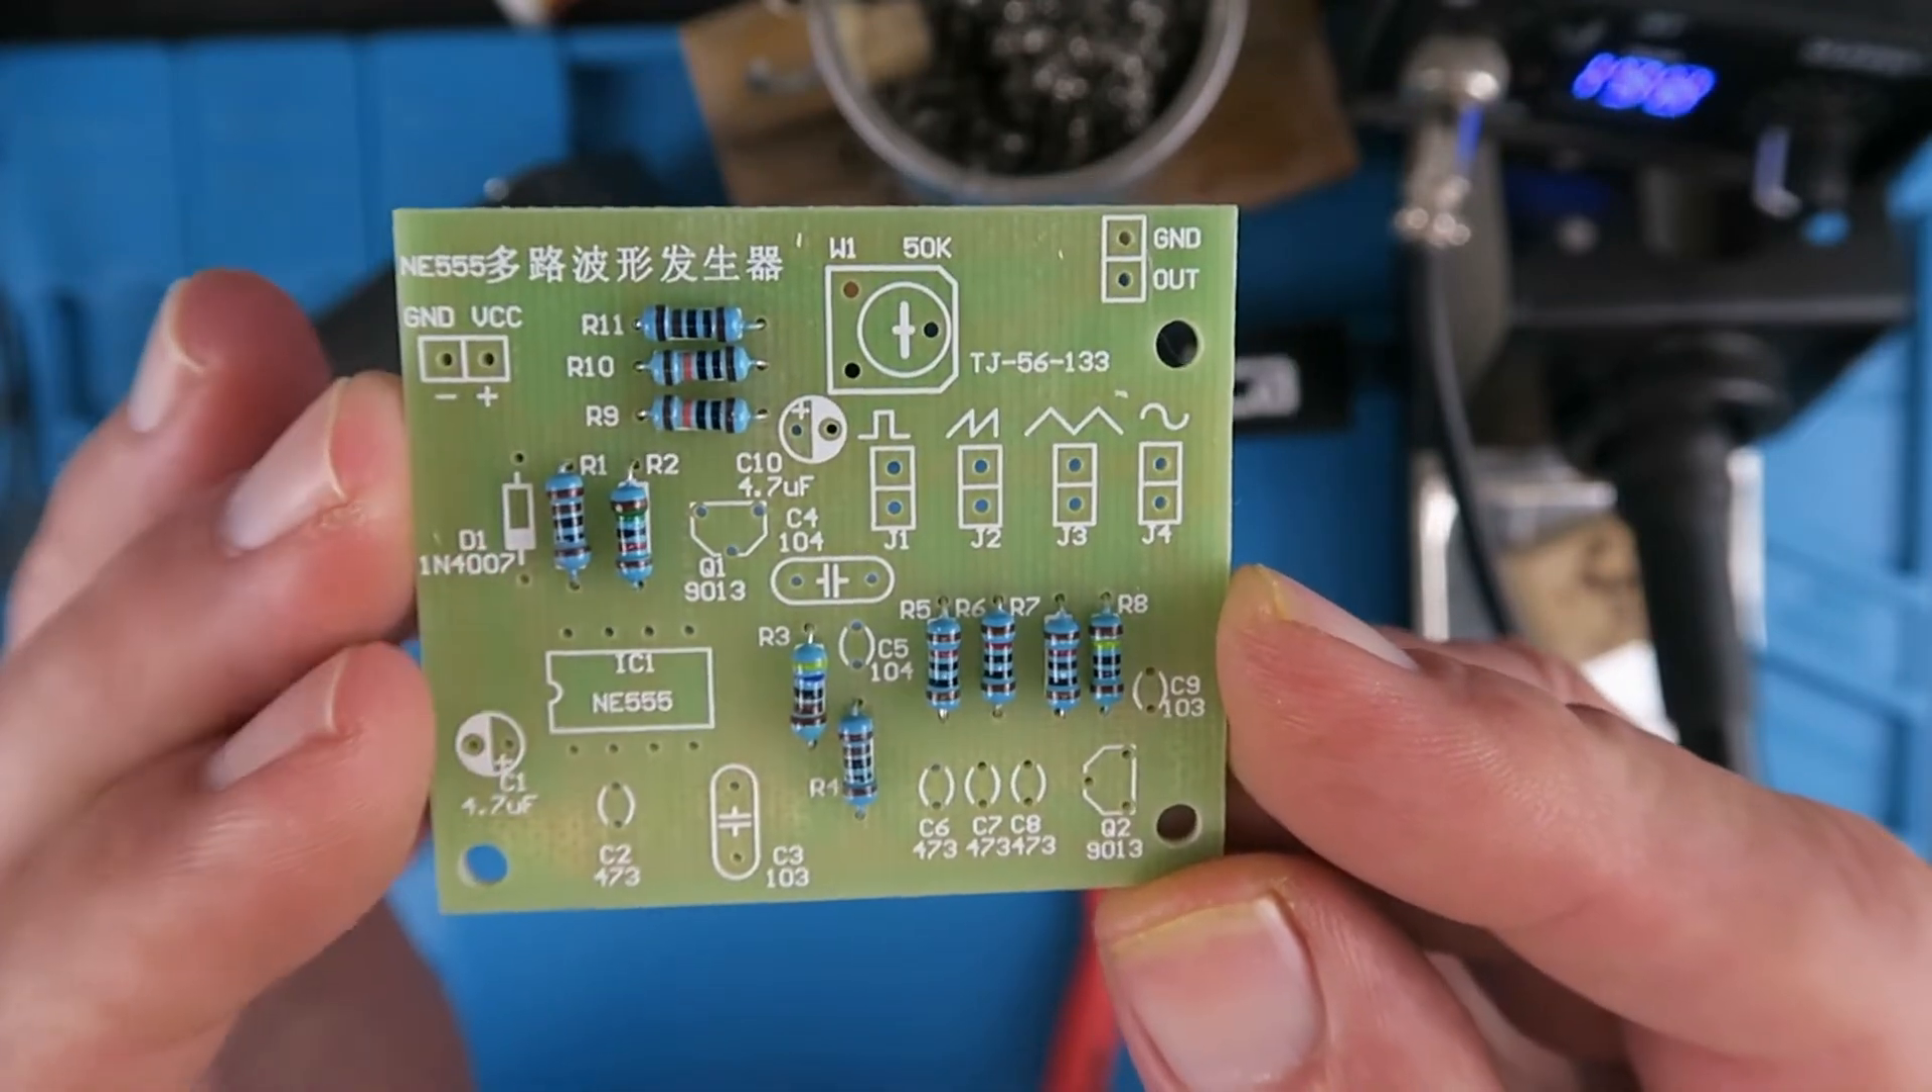All of the resistors are in place now, so now it's time to place the single diode.